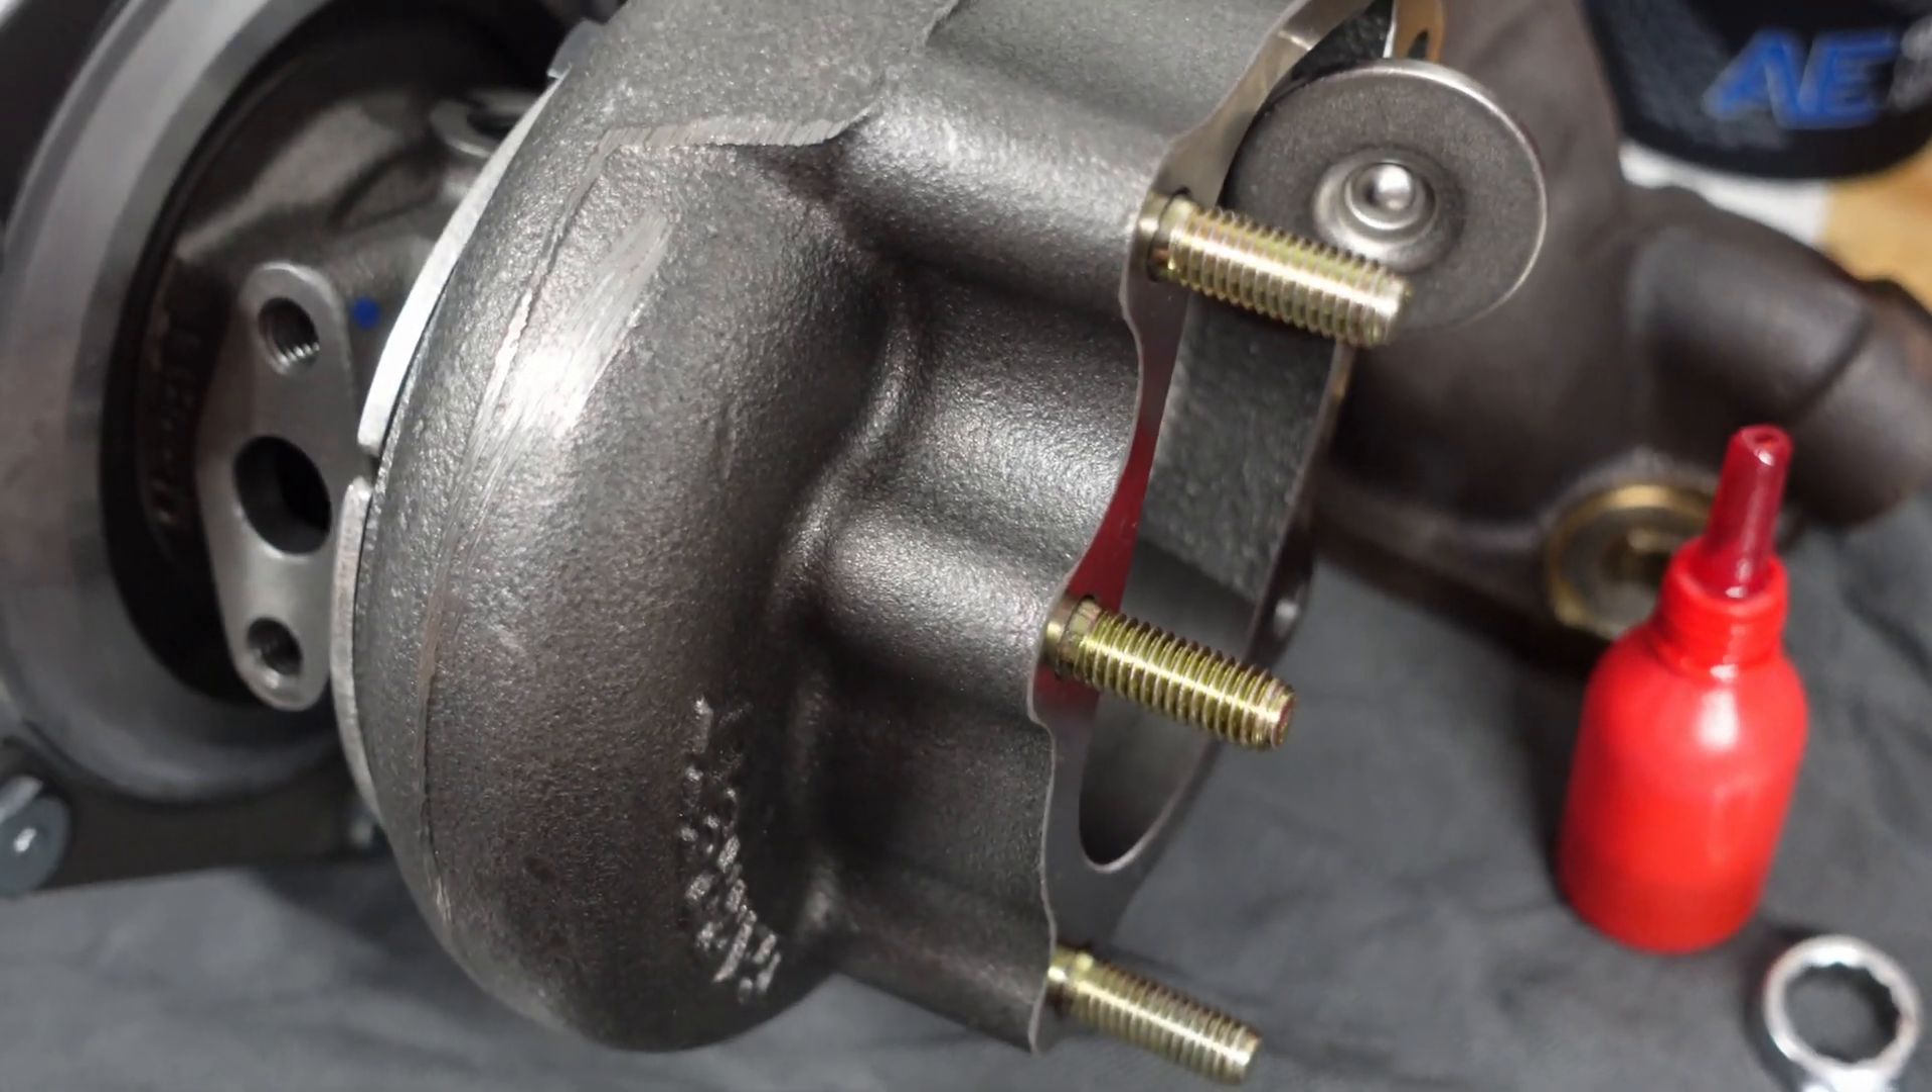So here we have the studs all installed. As you can see, they are a tapered fit. So you can only go so far. They're all loctited now.